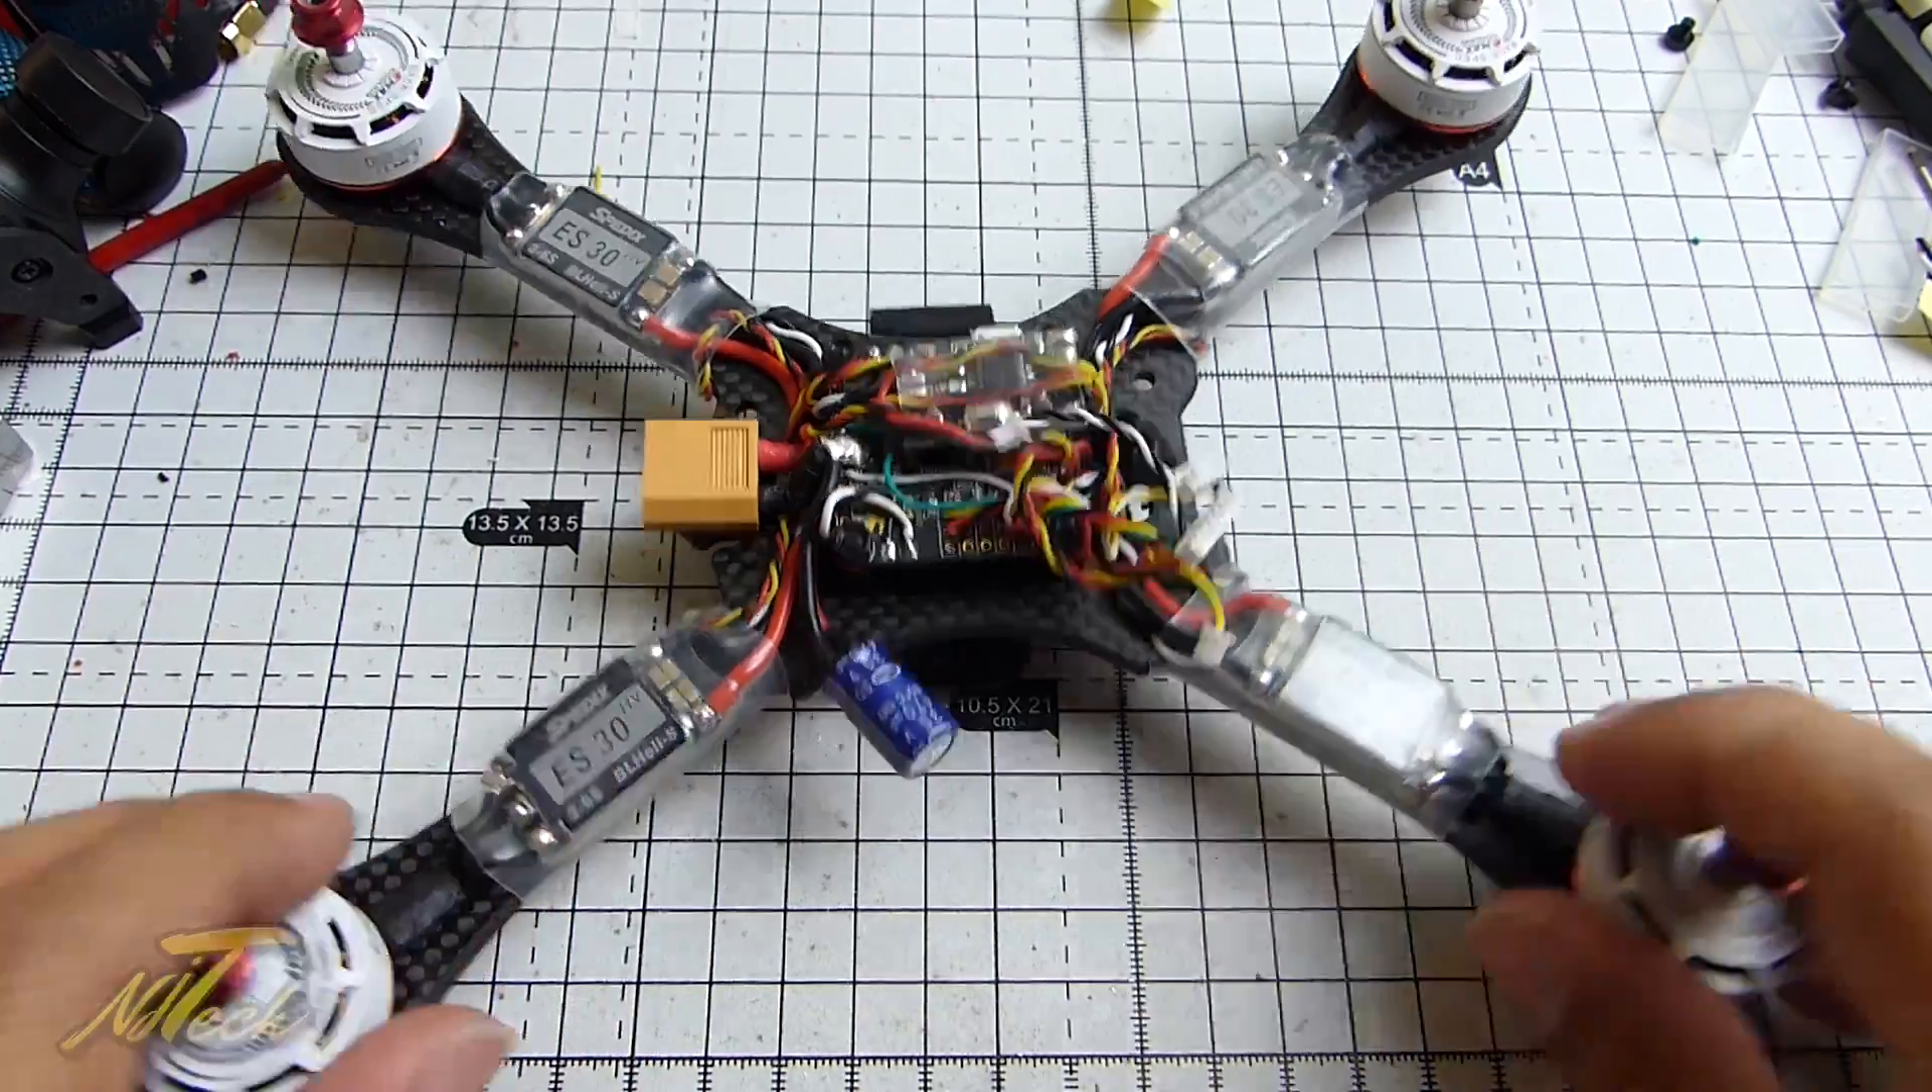All the motors are on the heat shrink is down.